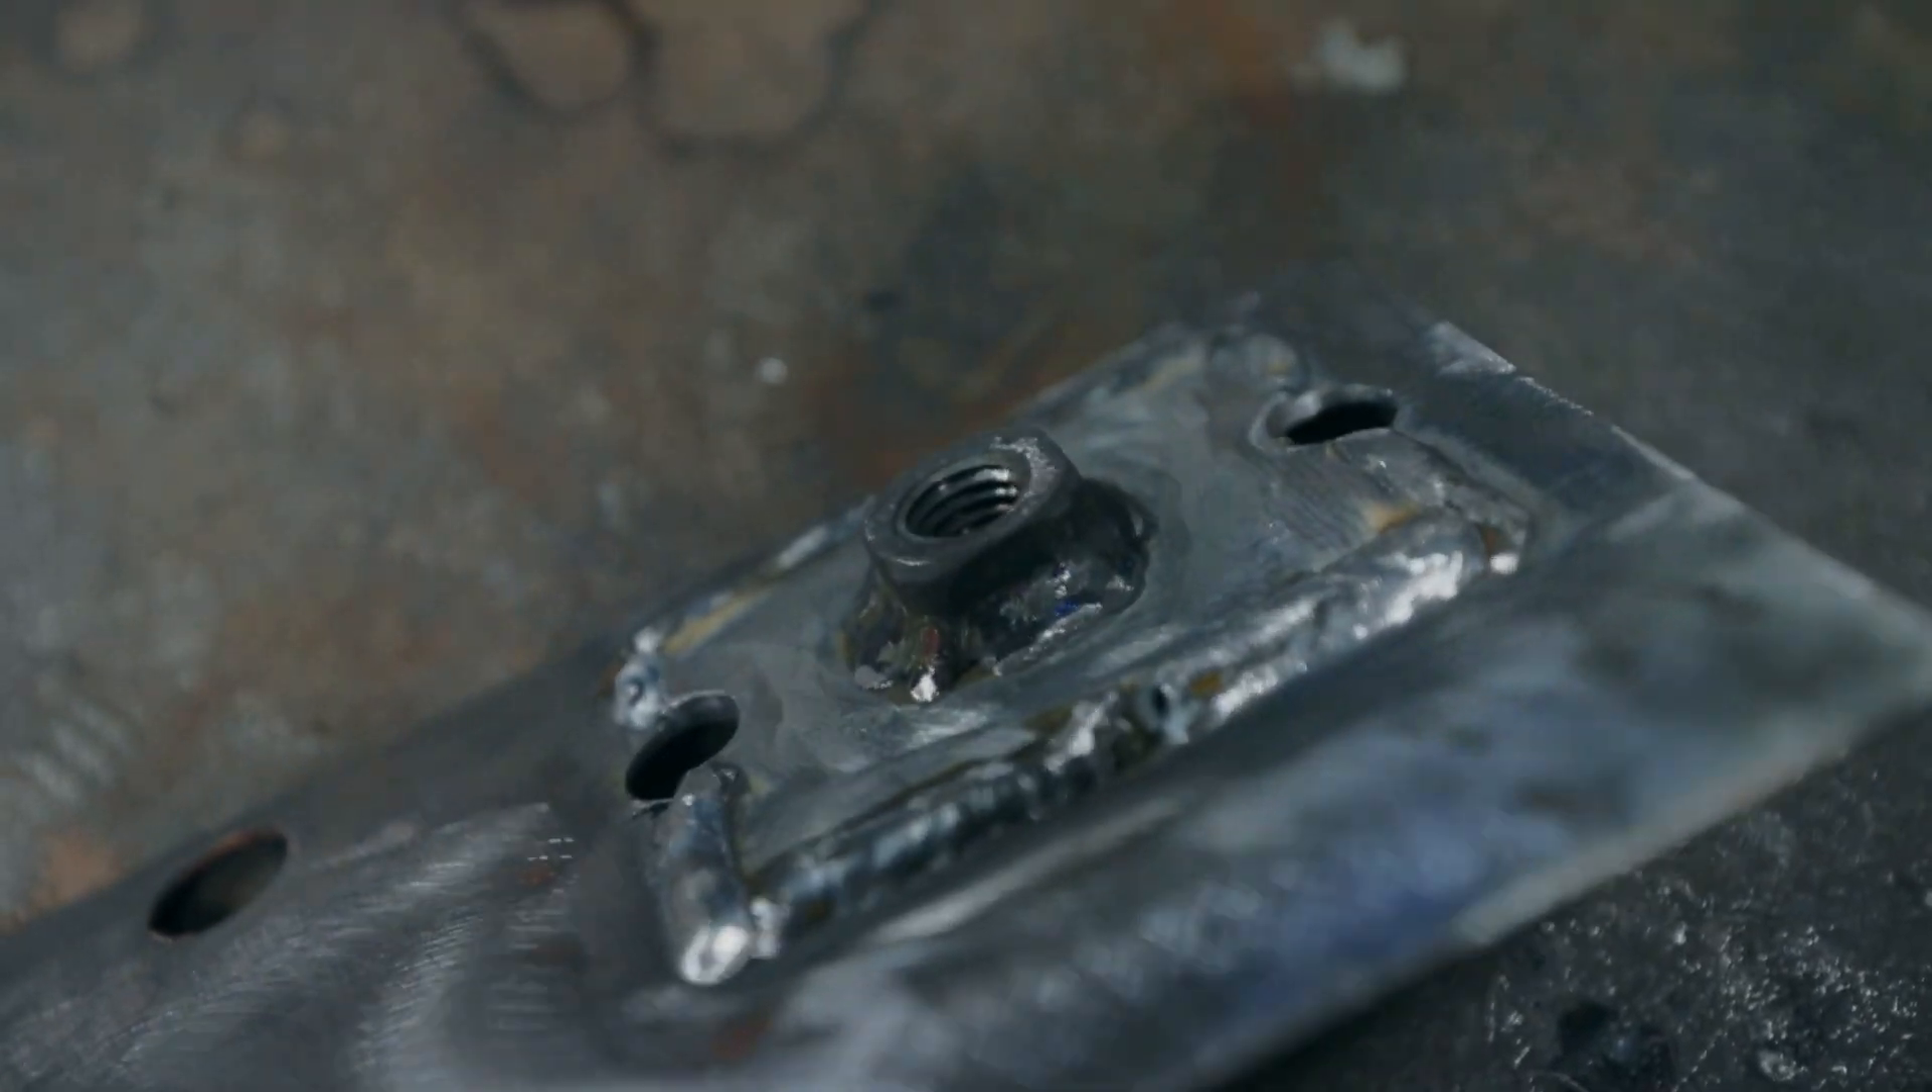I reused the same nut just welded it back in.